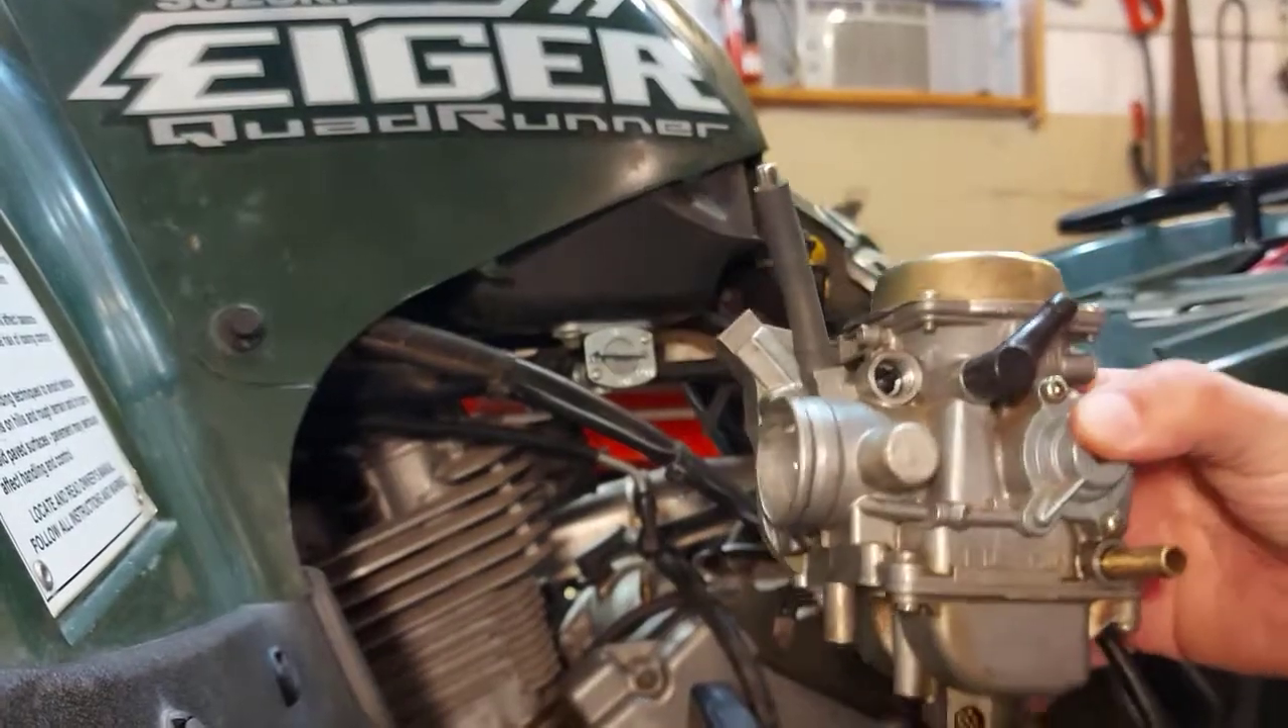Okay there you go we have the carburetor out and that diaphragm will be sitting under here at the top.